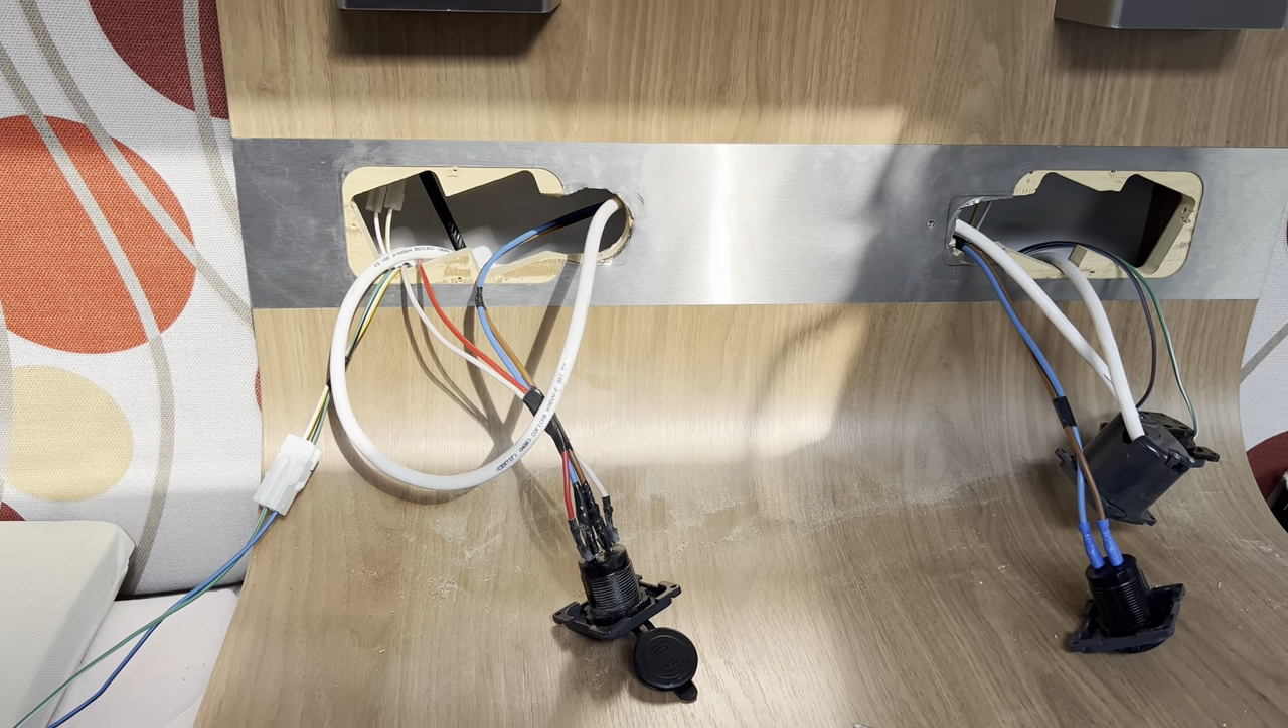I've run the white wire through now which is the original Bailey uh 13 amp plug socket wiring.